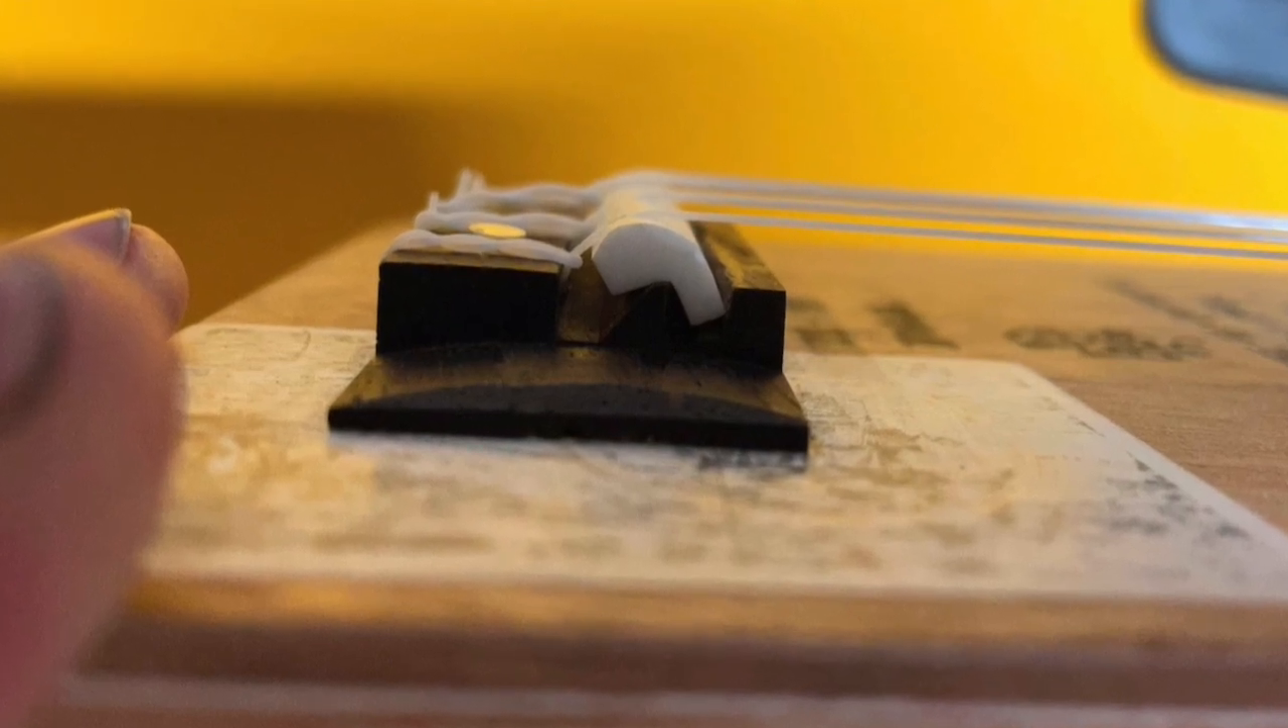The bridge saddle is back on. Hopefully you can see that and it's all strung up and ready to go.